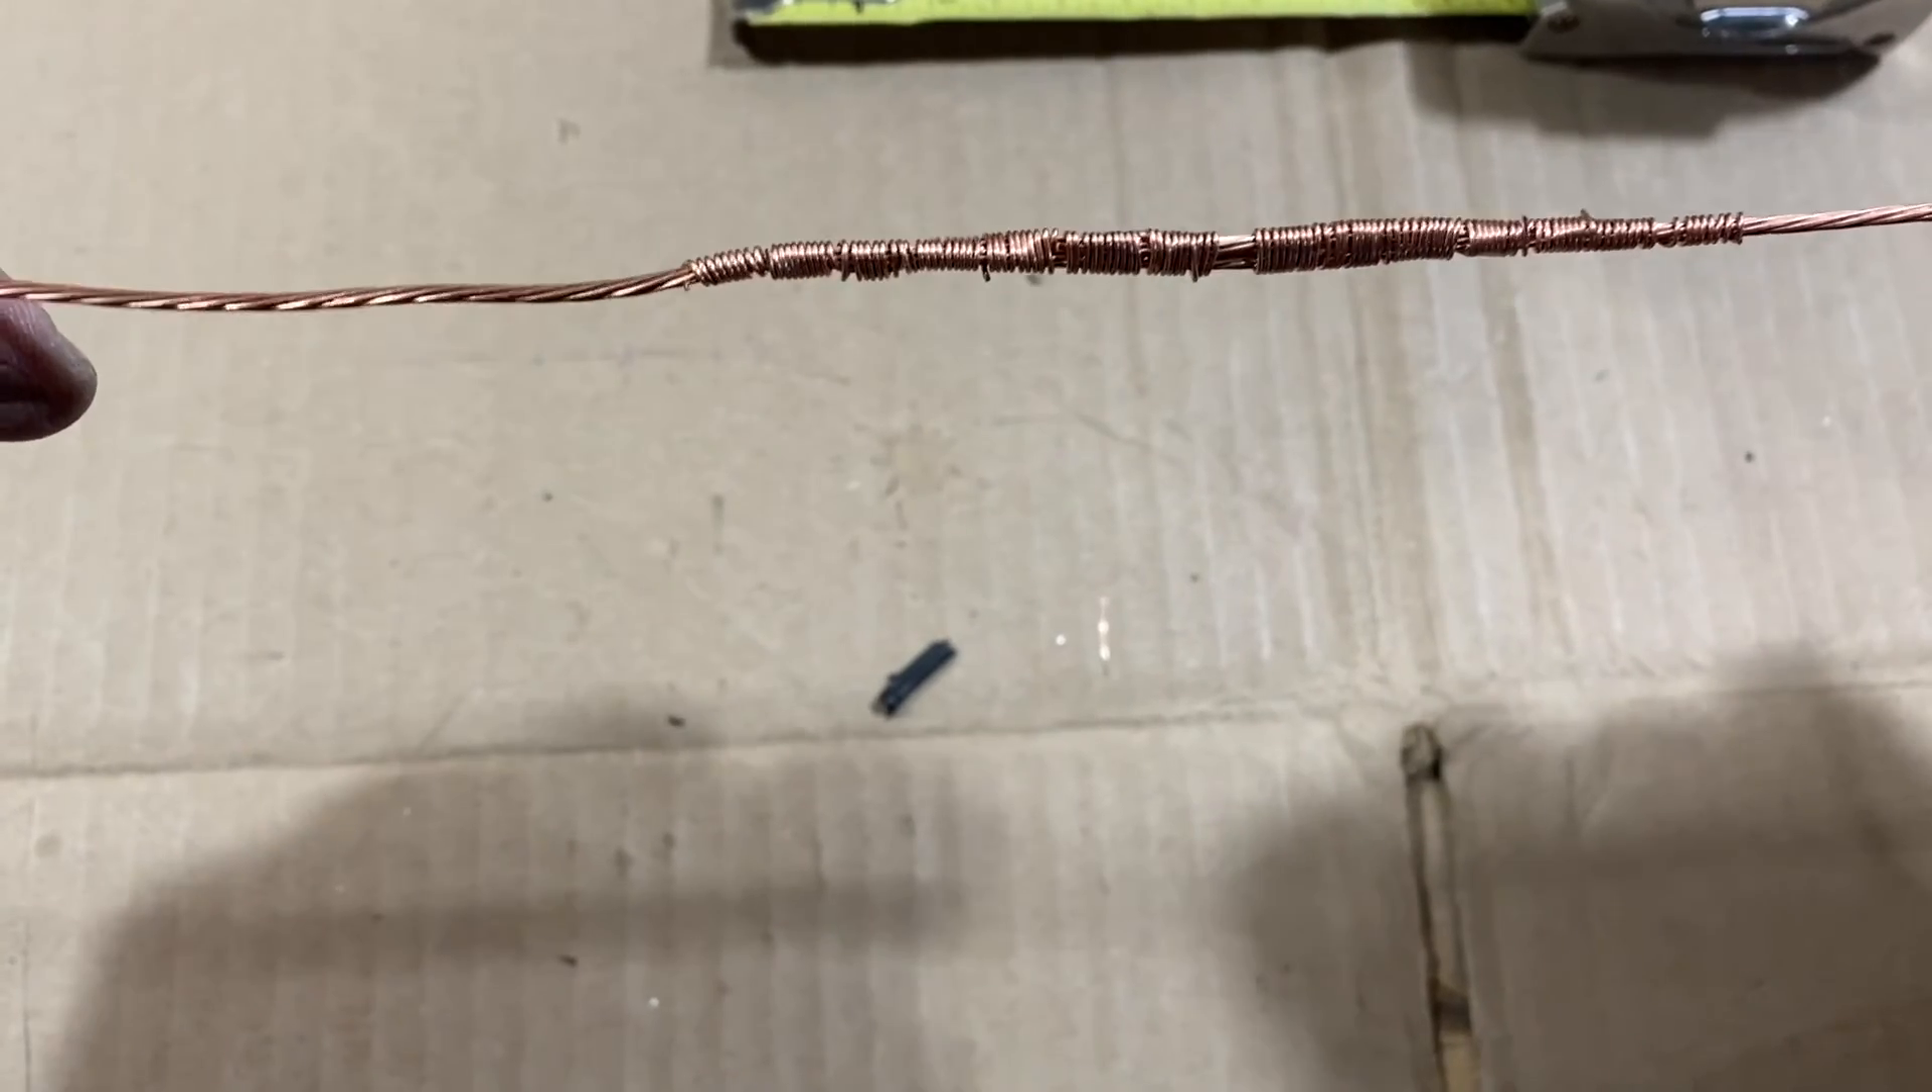There is your butt splice. Two wires together.